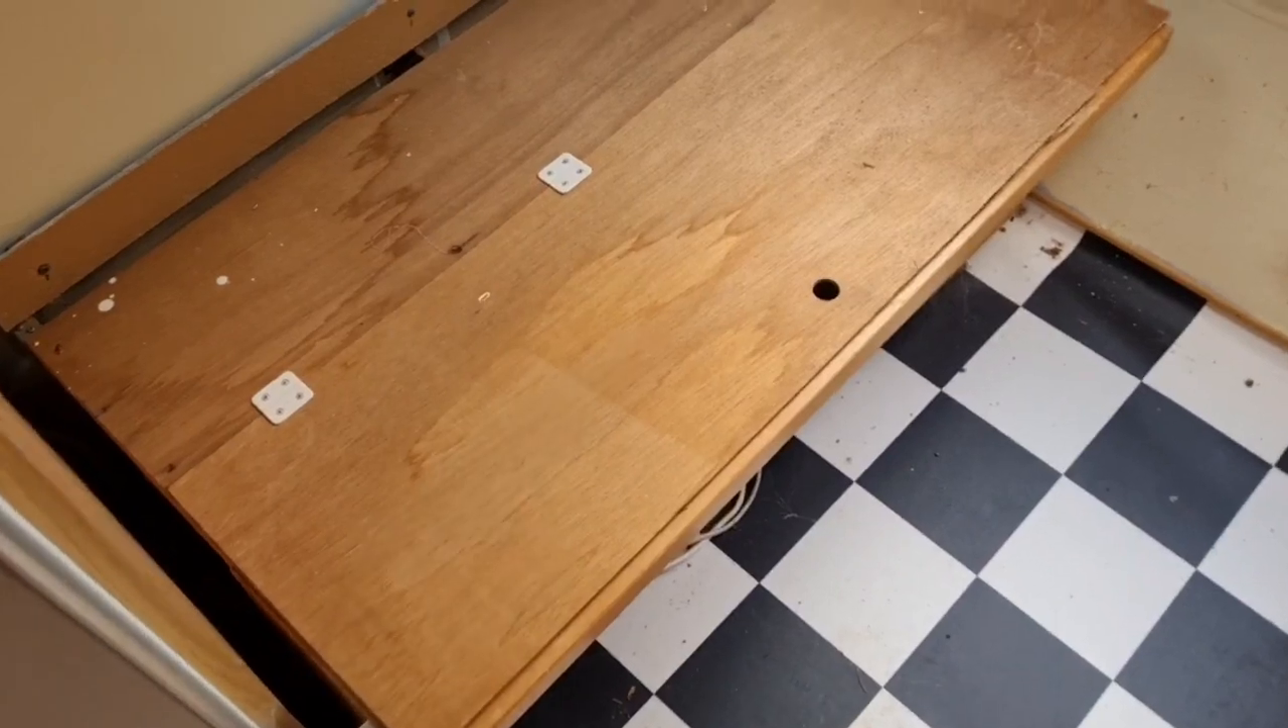So, here's our seat cushions off.